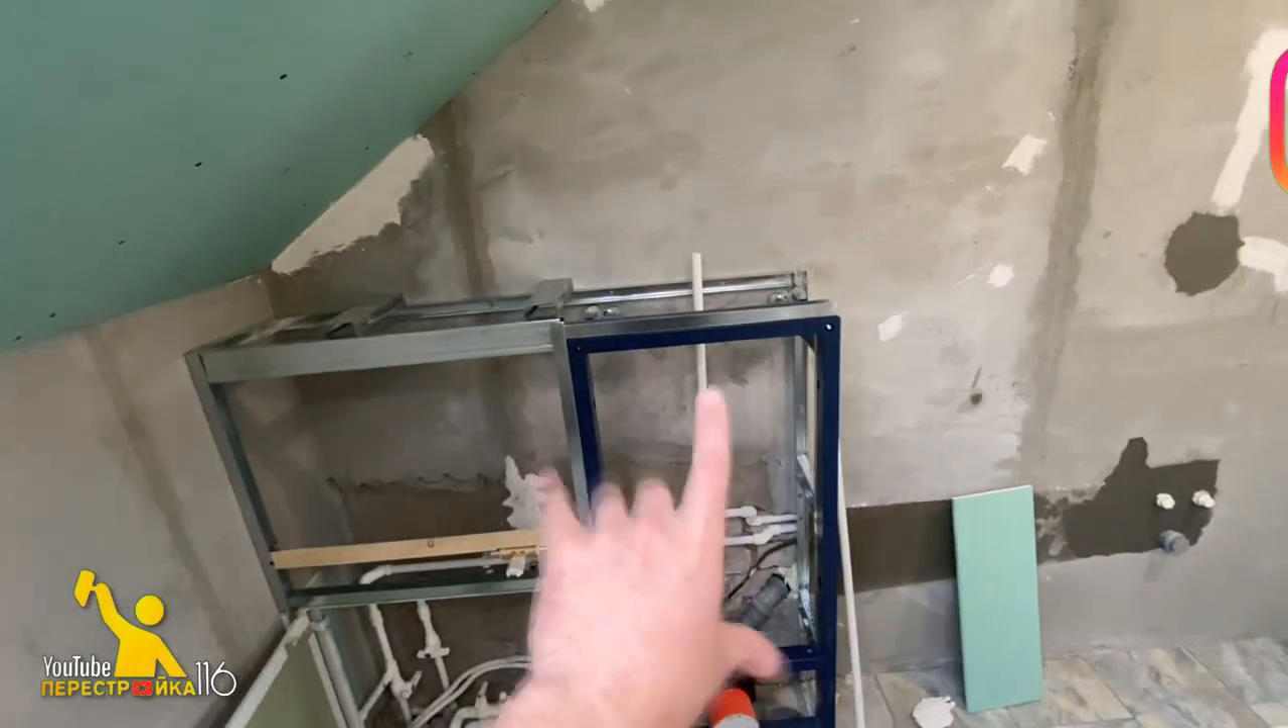В общем, собрали практически весь каркас целиком, но, как видите, у меня отсутствует бачок.